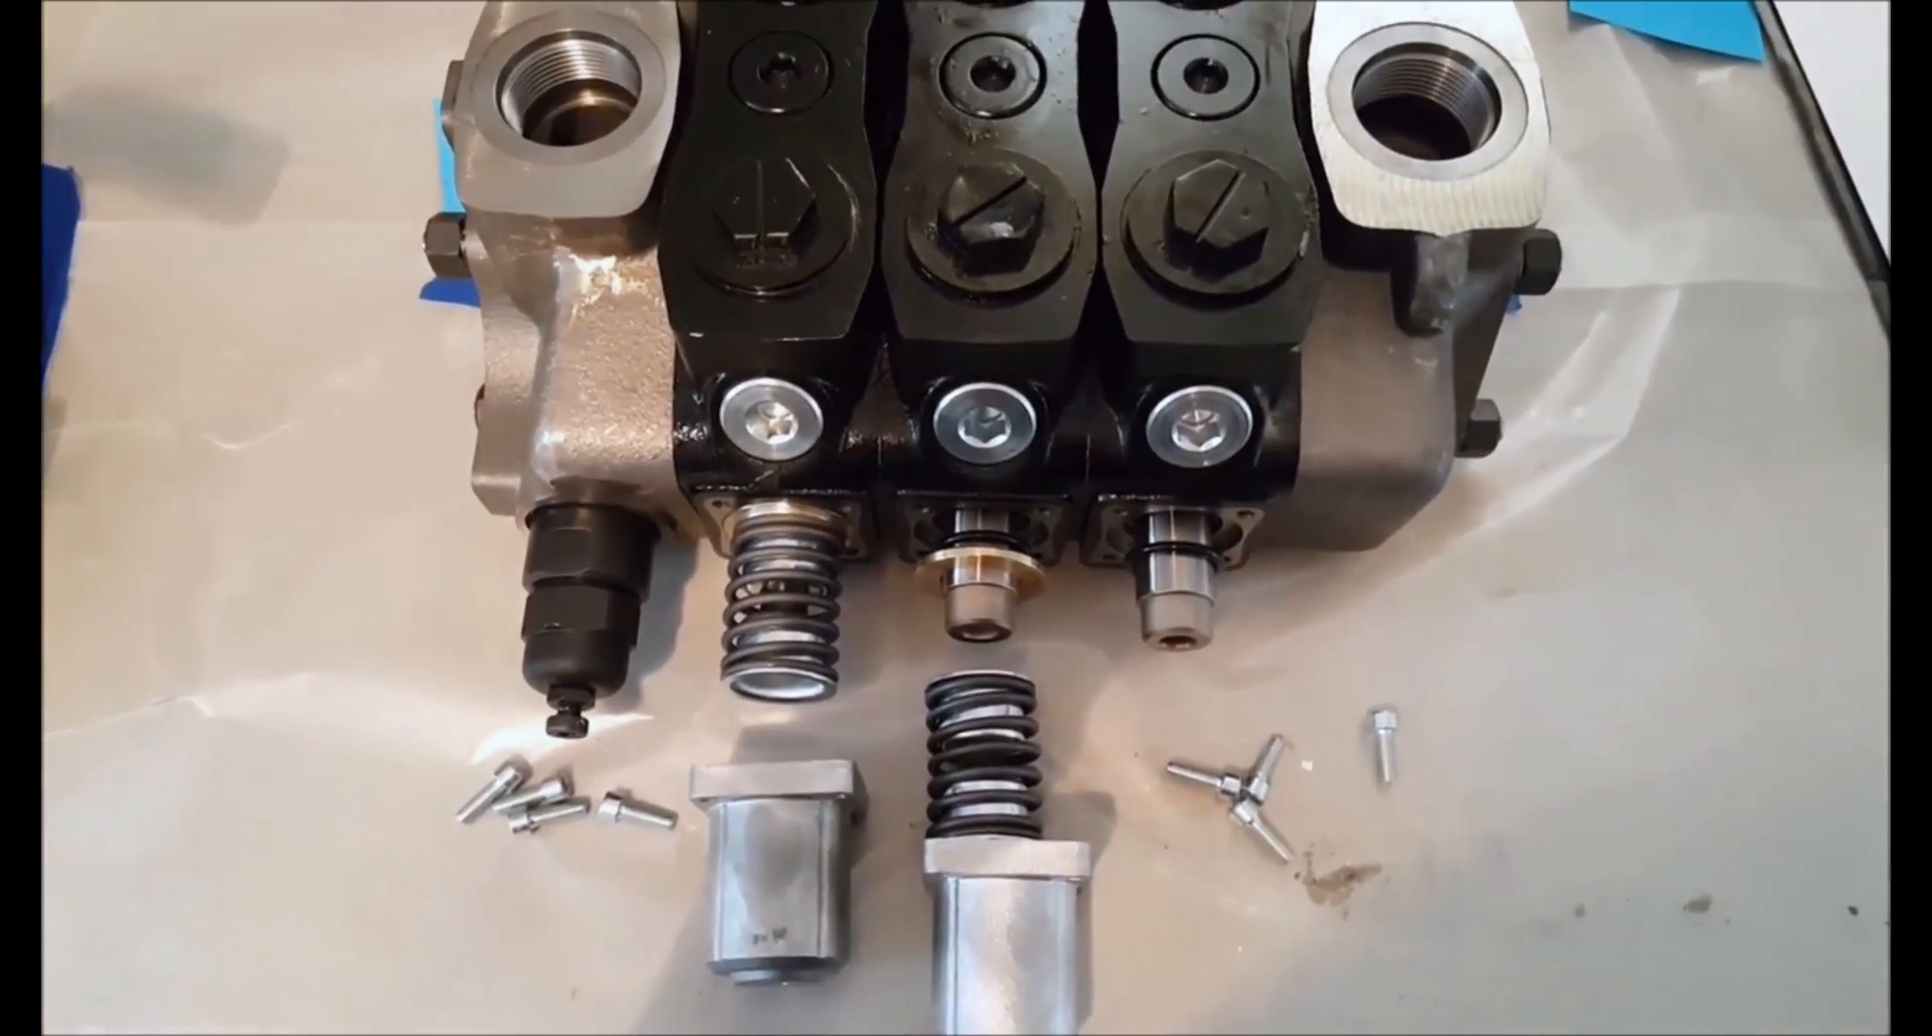The middle section I don't have it assembled yet and the third section is missing the brass ring.